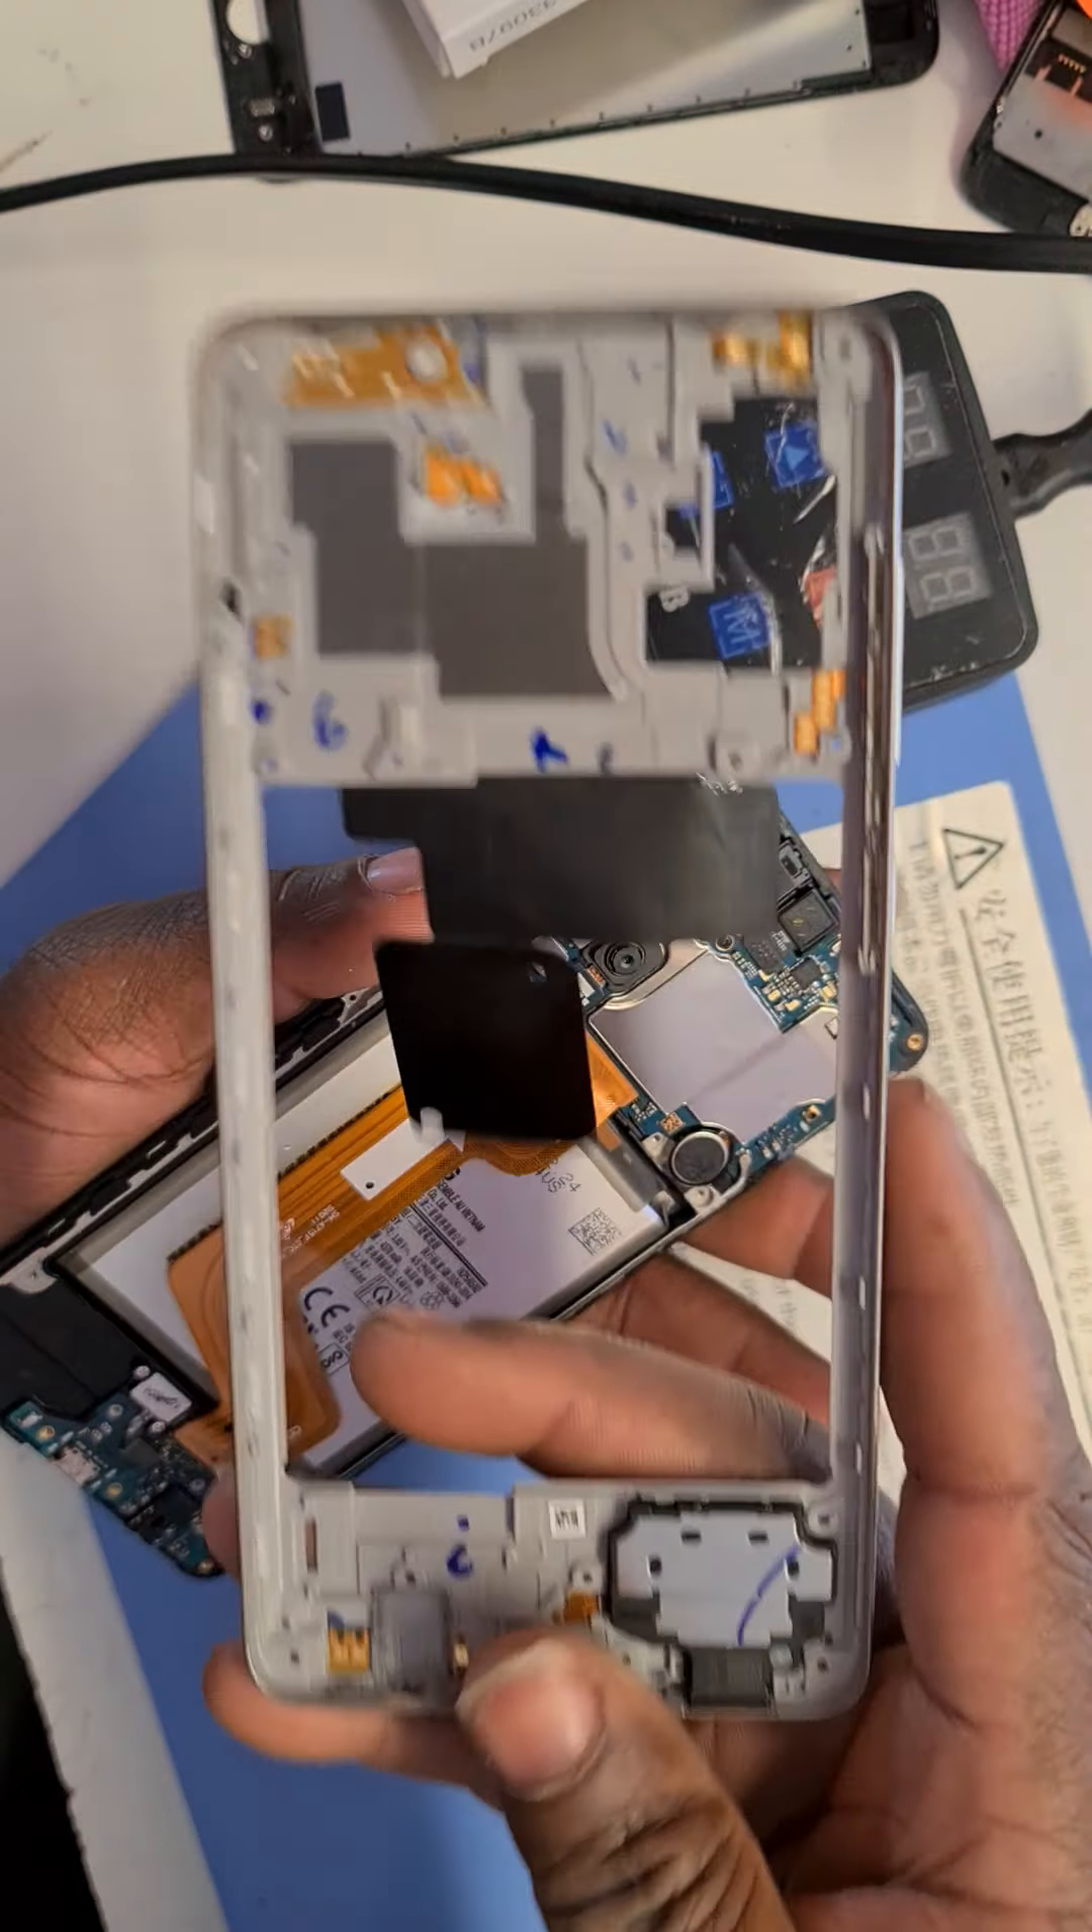So we are off with this middle frame.